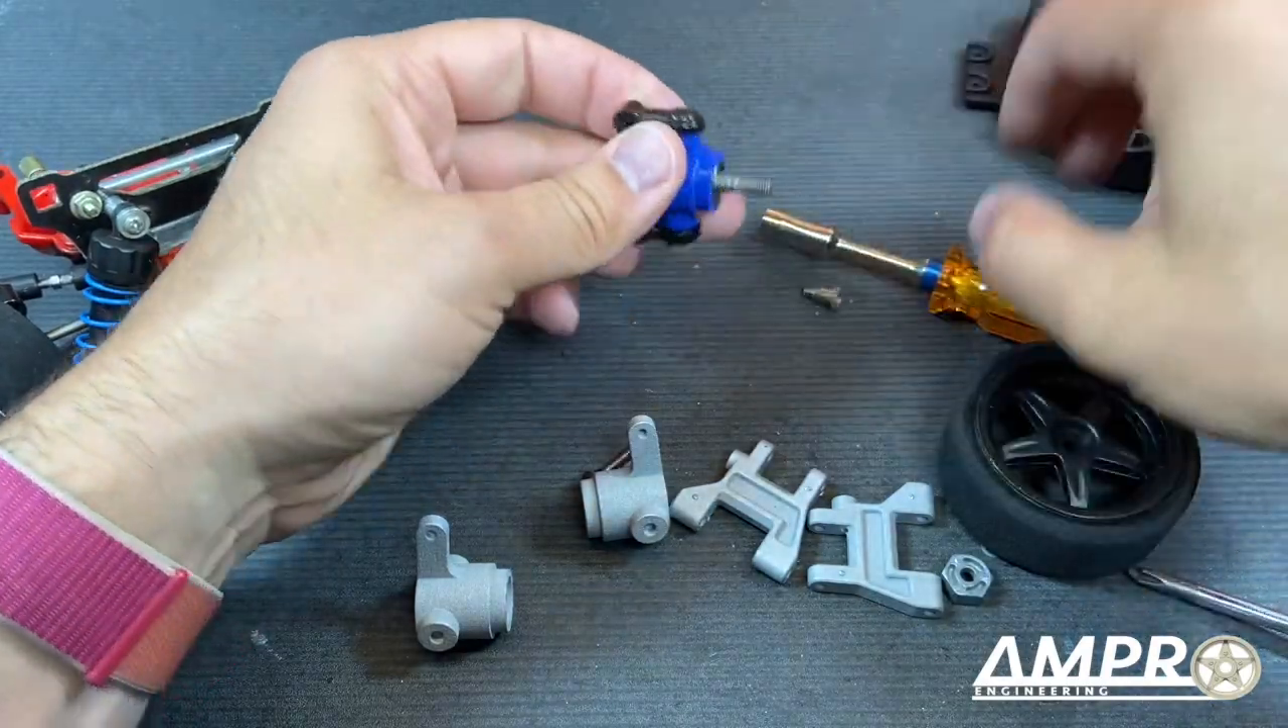We've got the hub off the car.